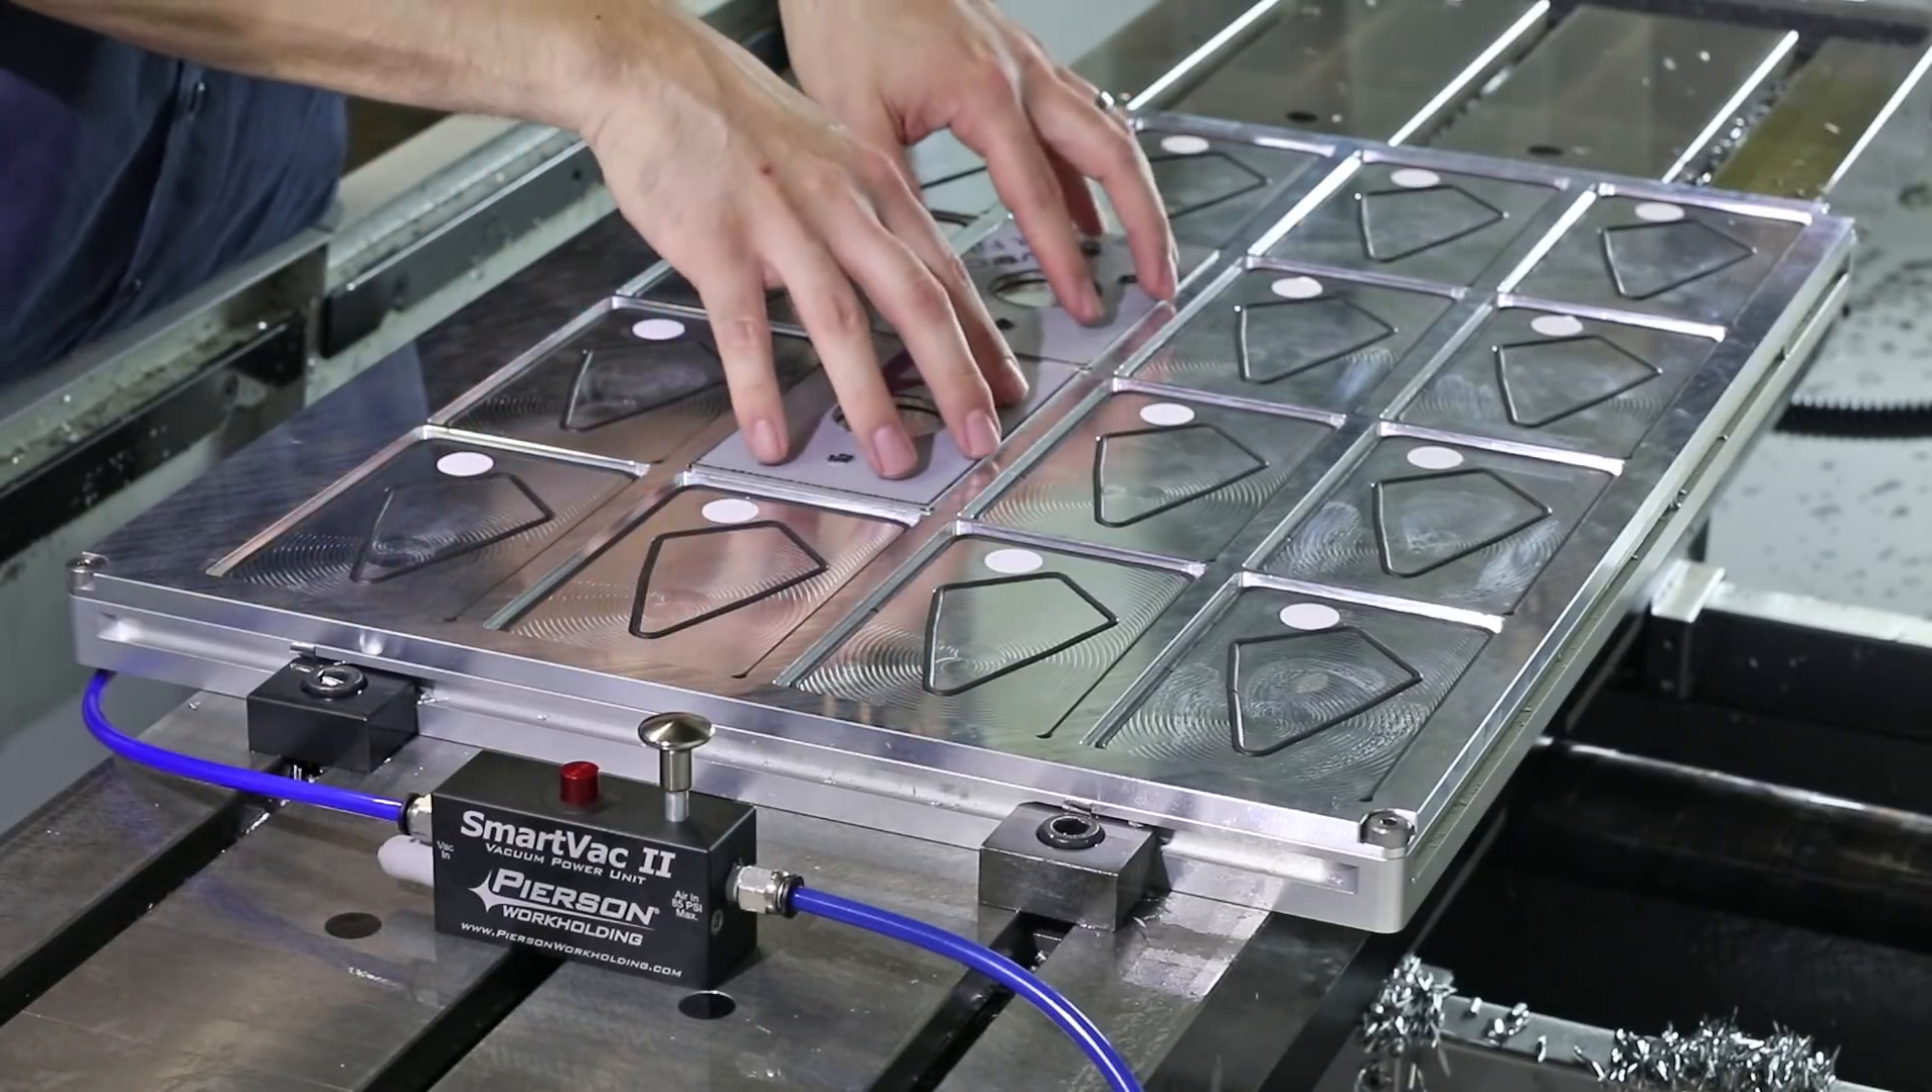Now we're watching this red button. We want to make sure that goes flush. It's not.